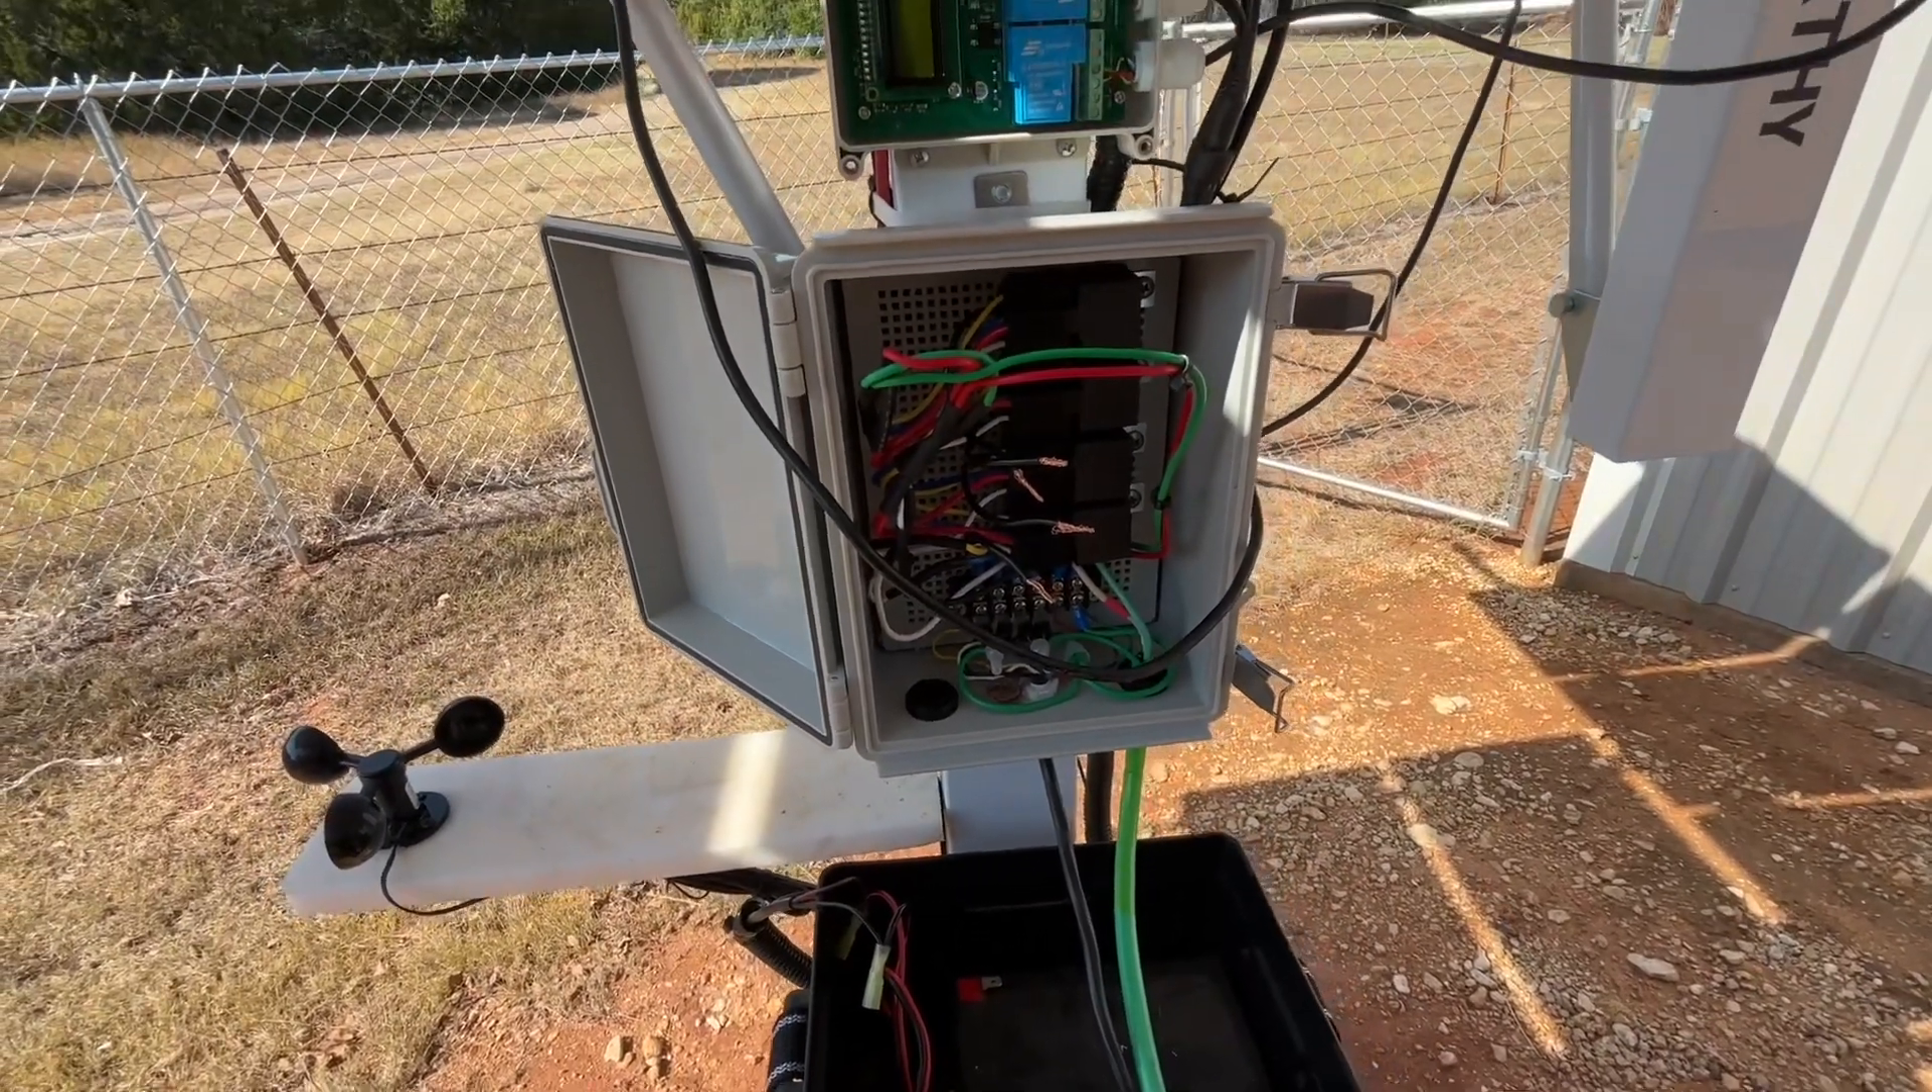I've disconnected all the power, got my box mounted right below the control unit.